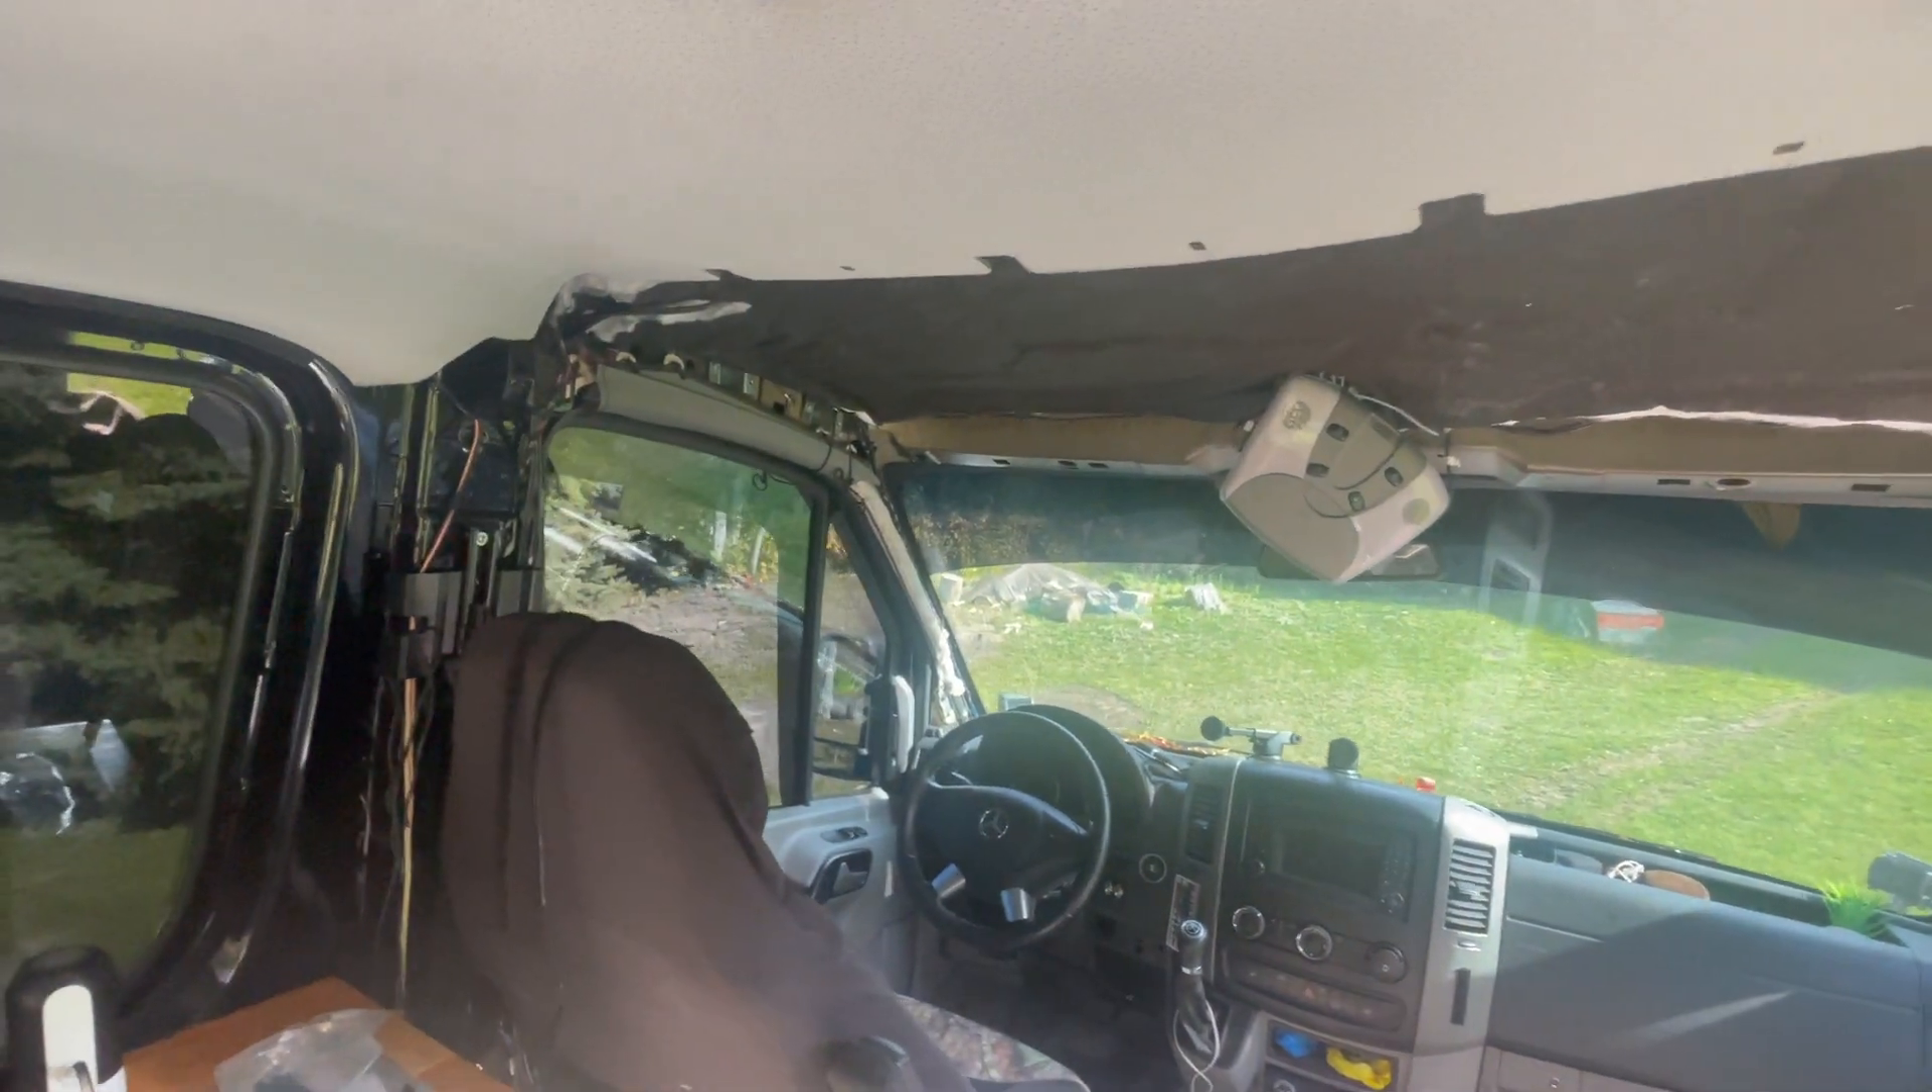I already have the front headliner removed from the previous video where I was installing the 54-inch LED light bar.